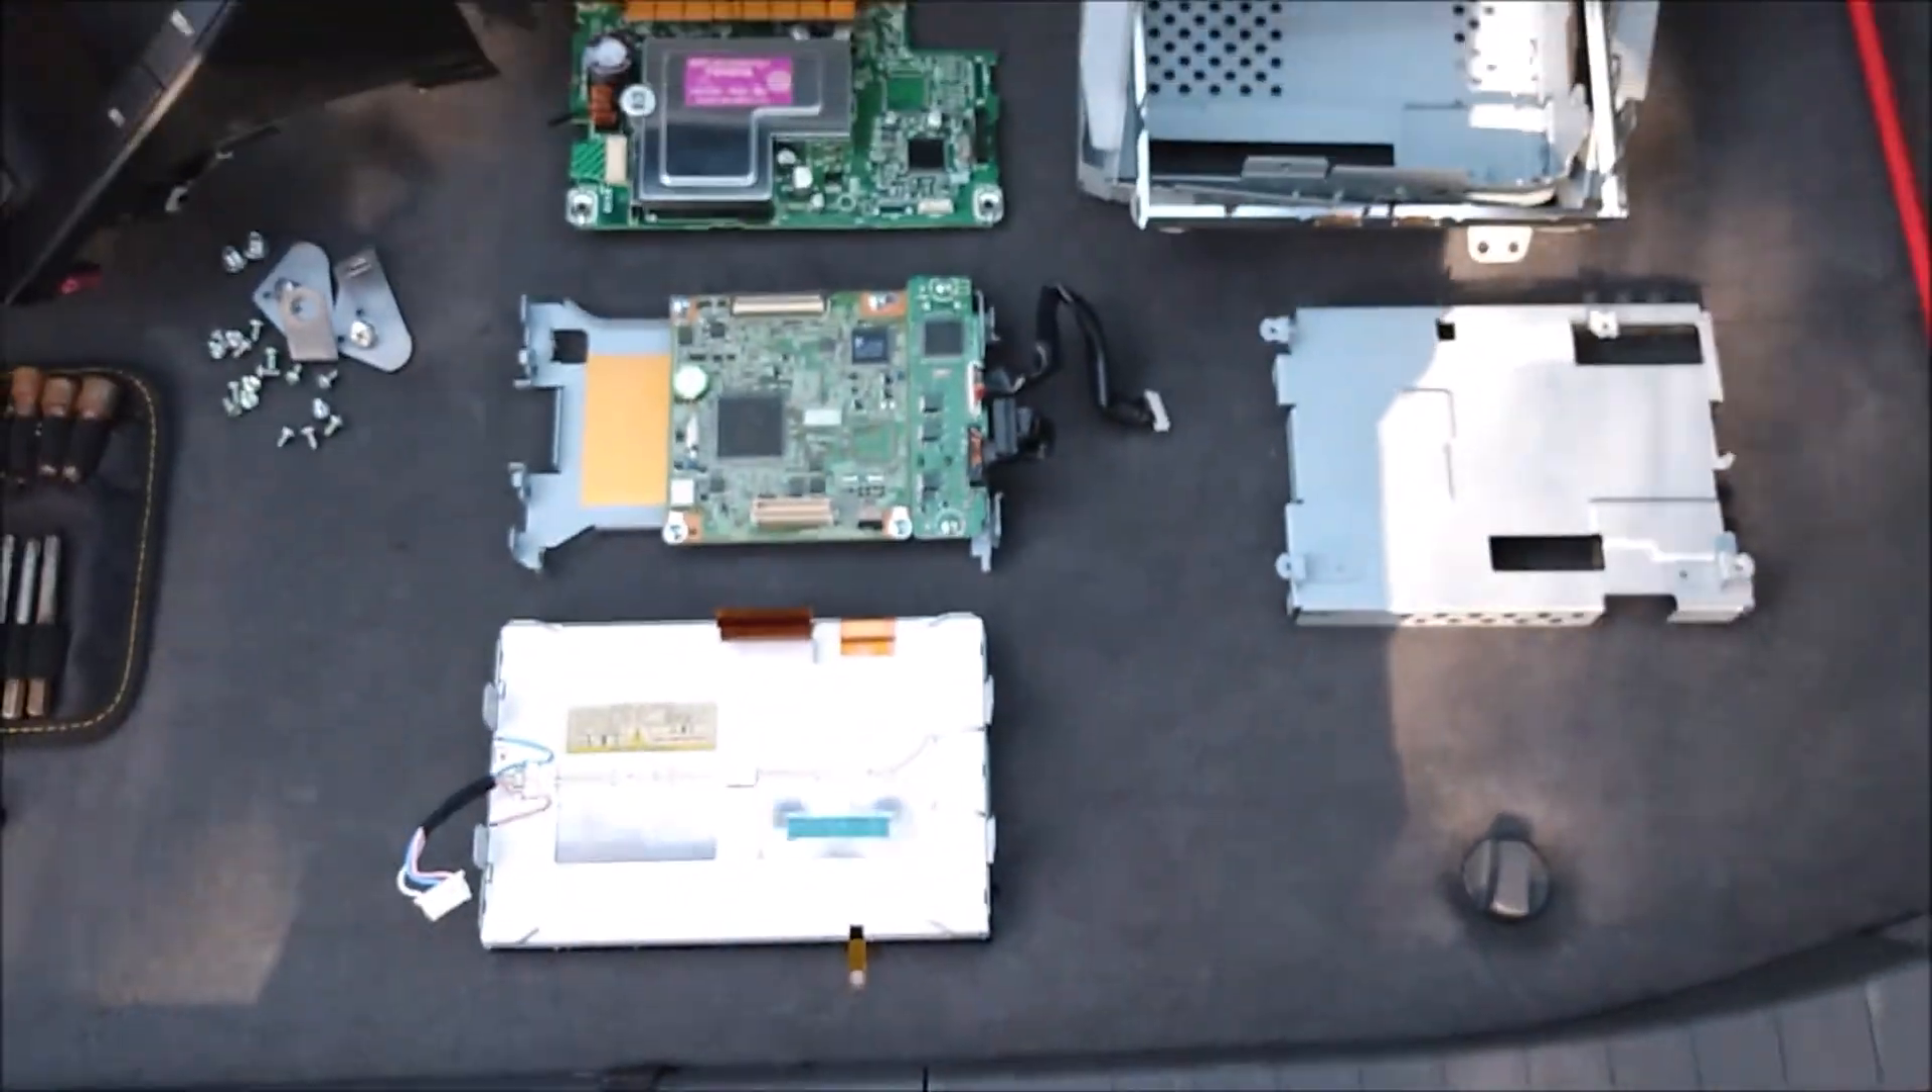And now we have our multi-function display in a bajillion pieces in the back of the car.